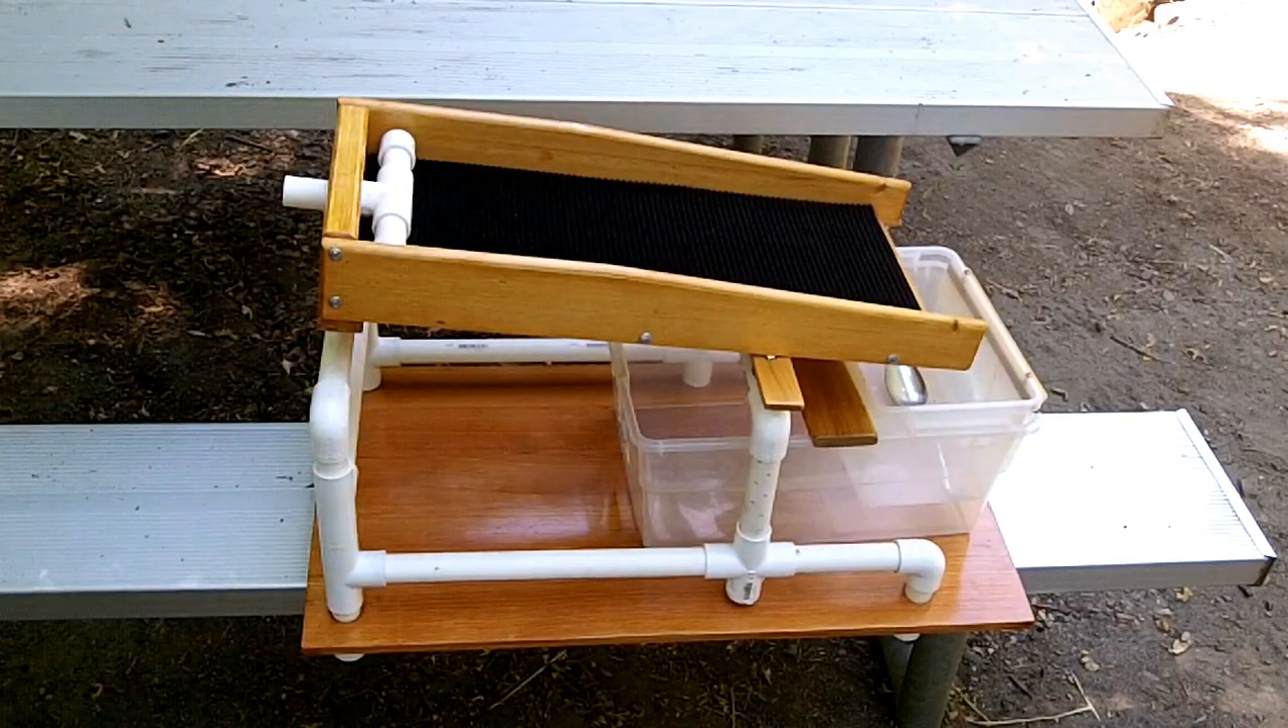This is my portable setup now with the new sluice installed.